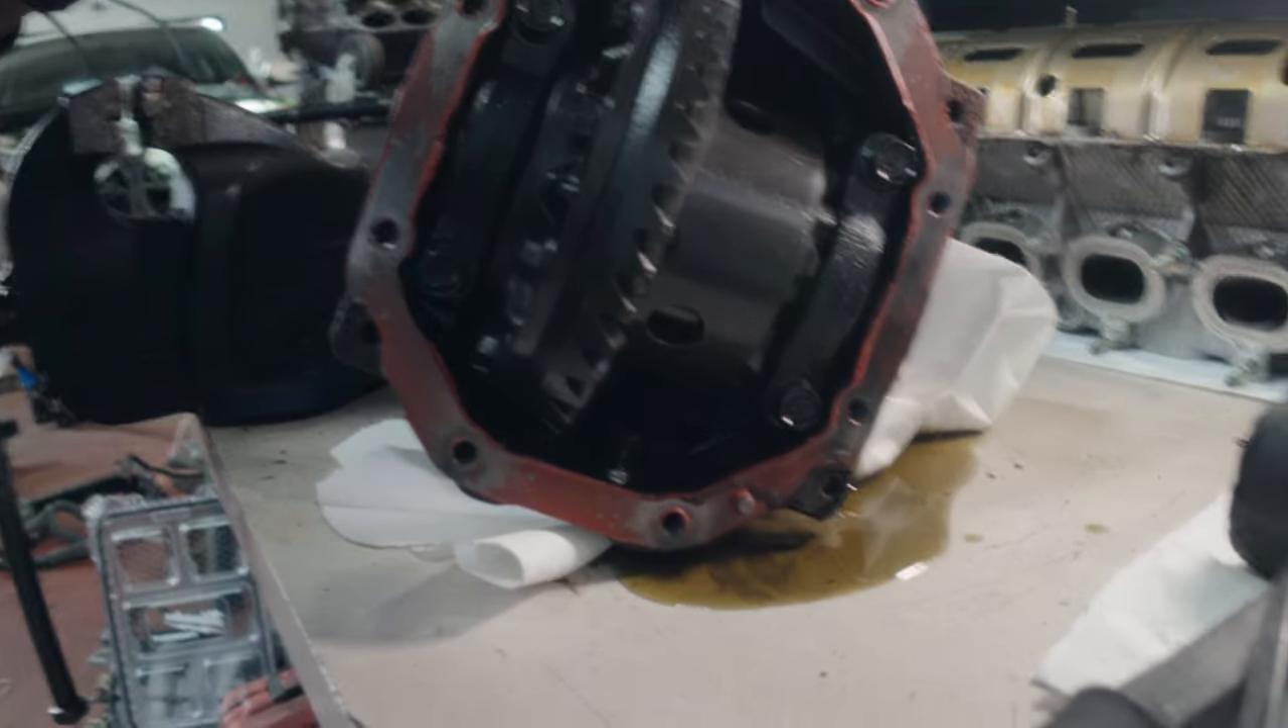Okay so we just got the stock diff cover off here looking pretty clean.